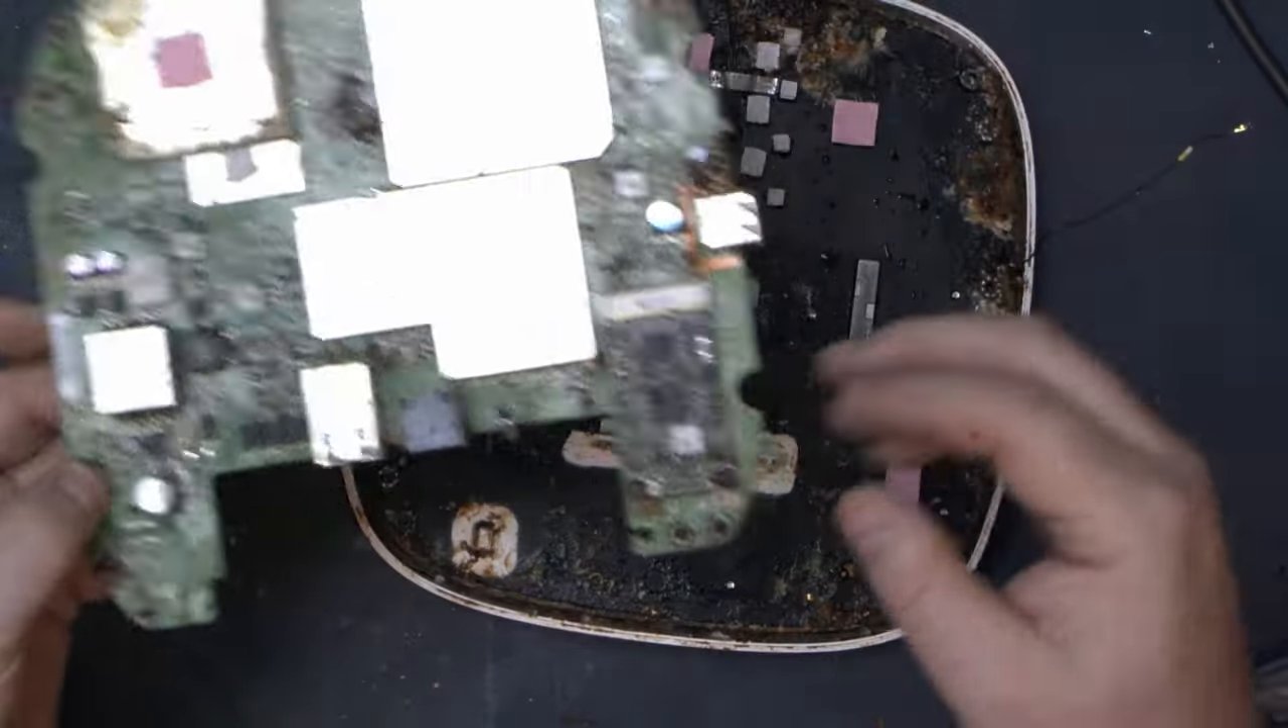There we go the board lifts off.